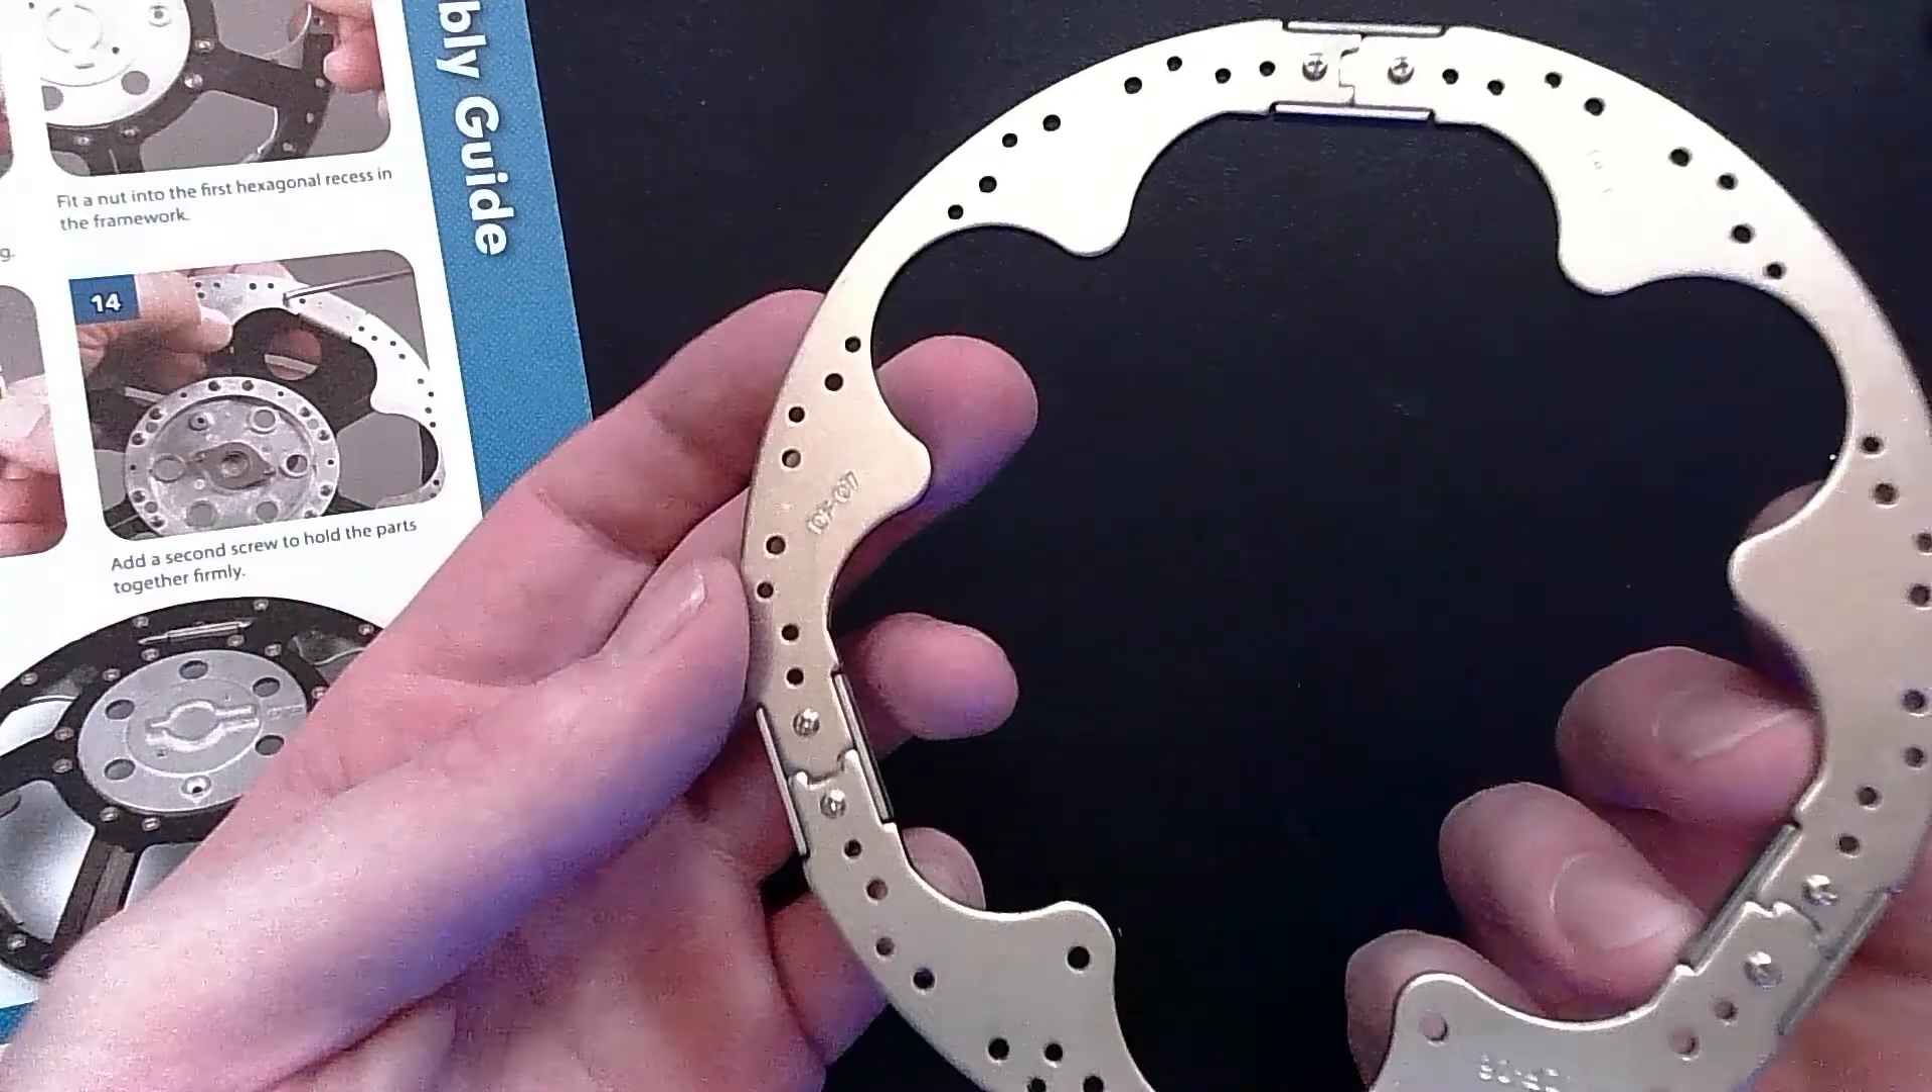And we've successfully extended the dome frame. This completes the upper ring, which will form the base of the top third of the framework.